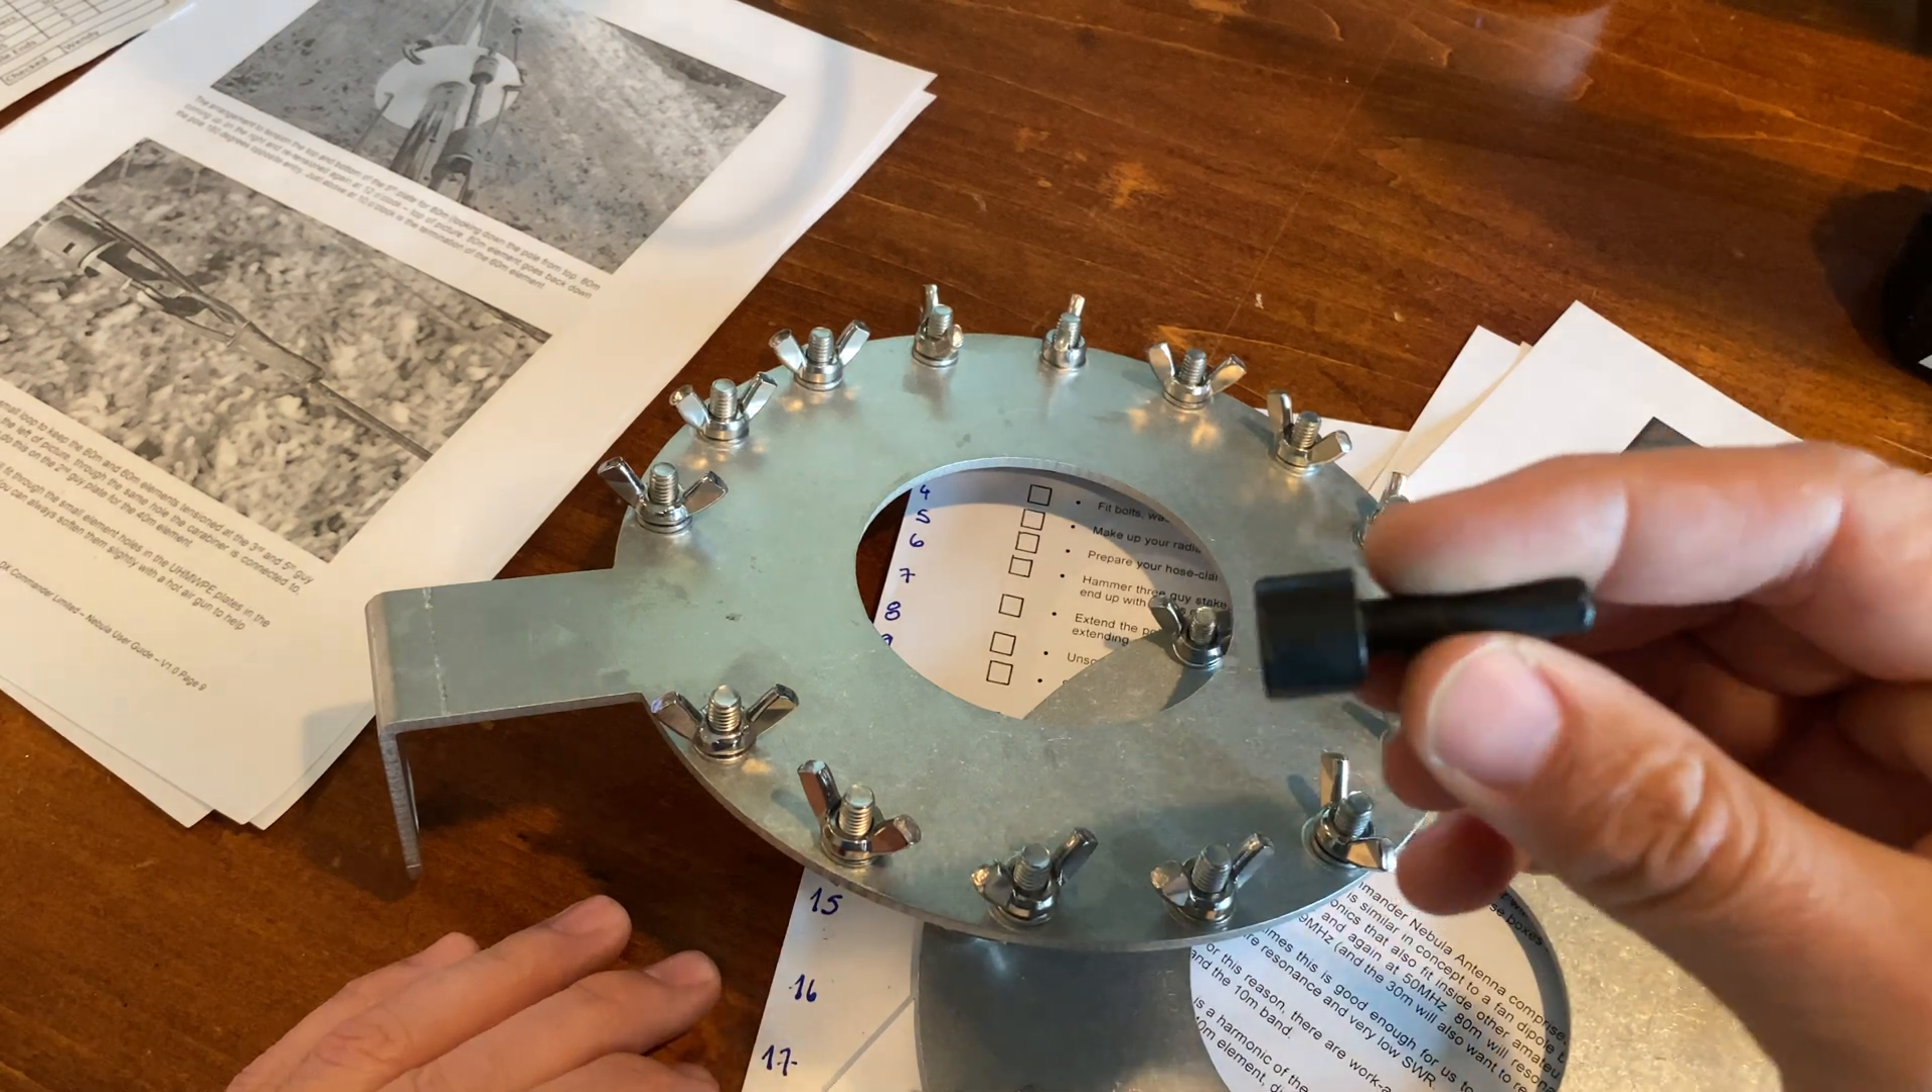And just like that, the bolts are on the plates and the wing nuts and the washers are on them.